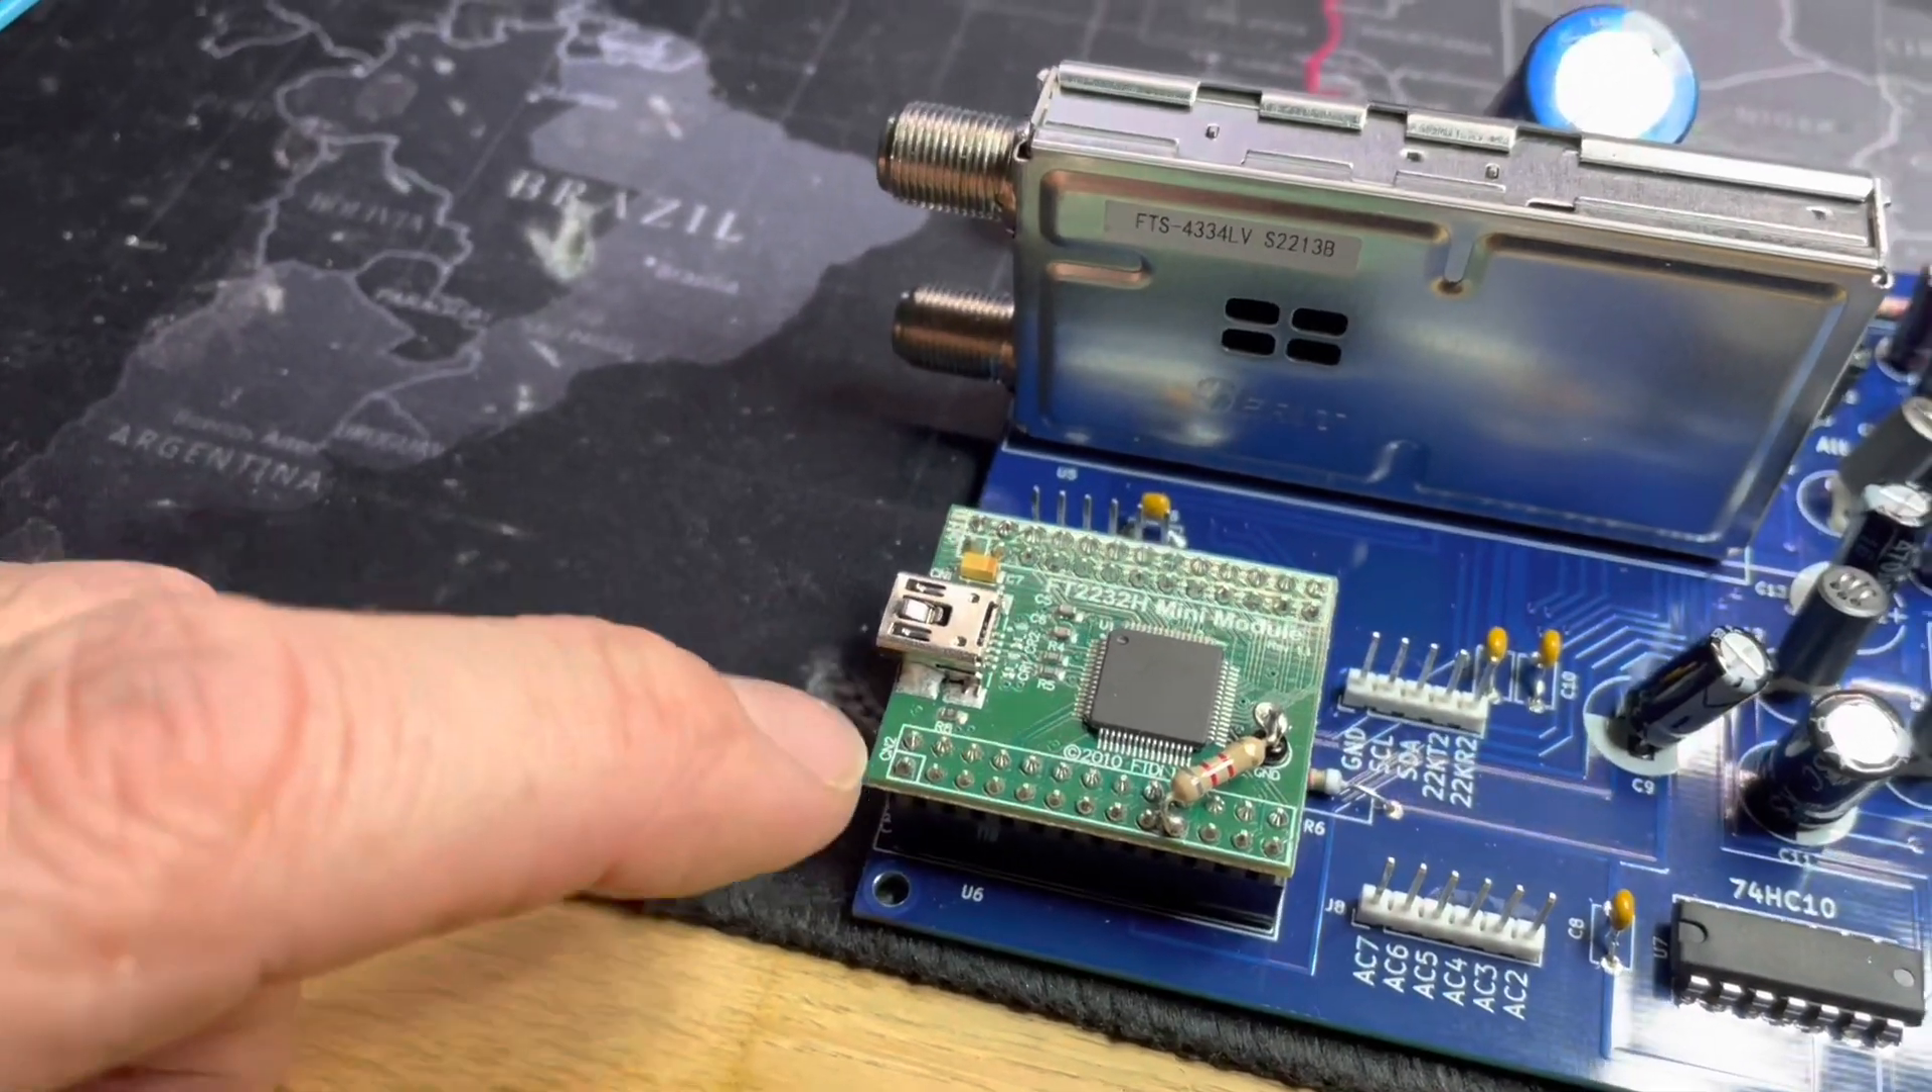I've also fitted this little interface, the little FT2232 mini module connection for the PC.